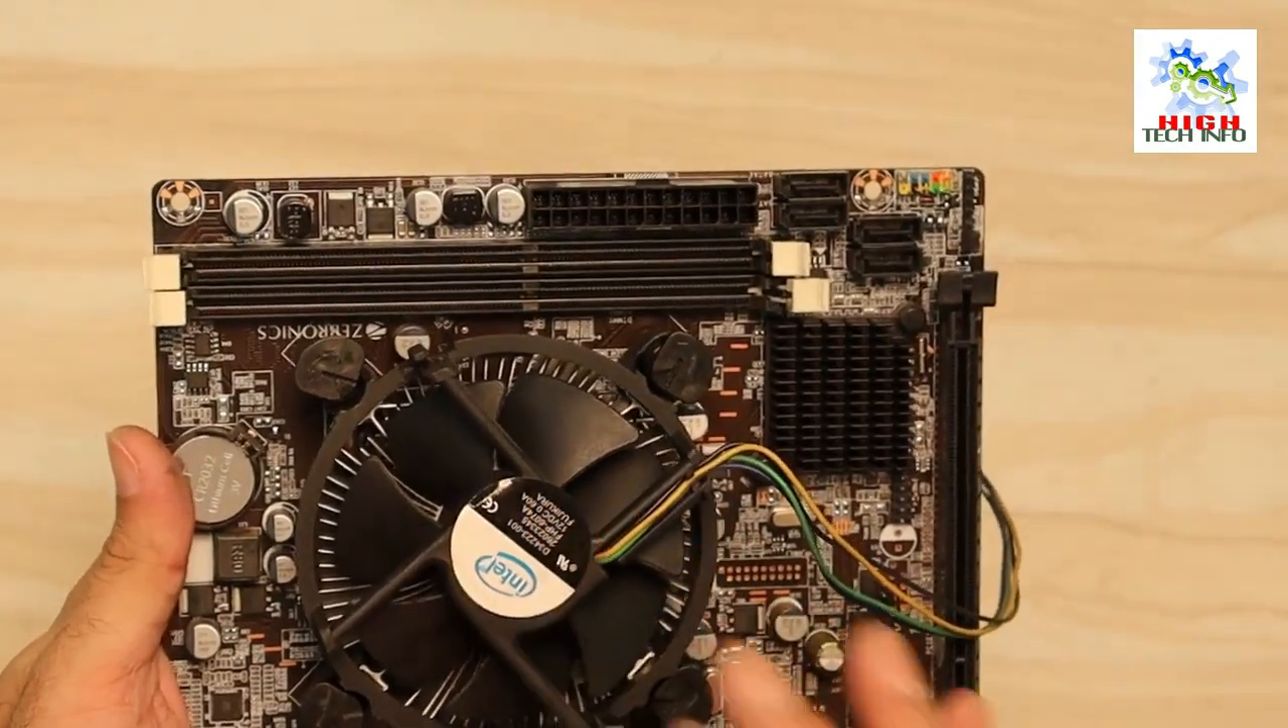तो आप देख सकते हैं हमने CPU cooling fan को भी motherboard में लगा लिया है।